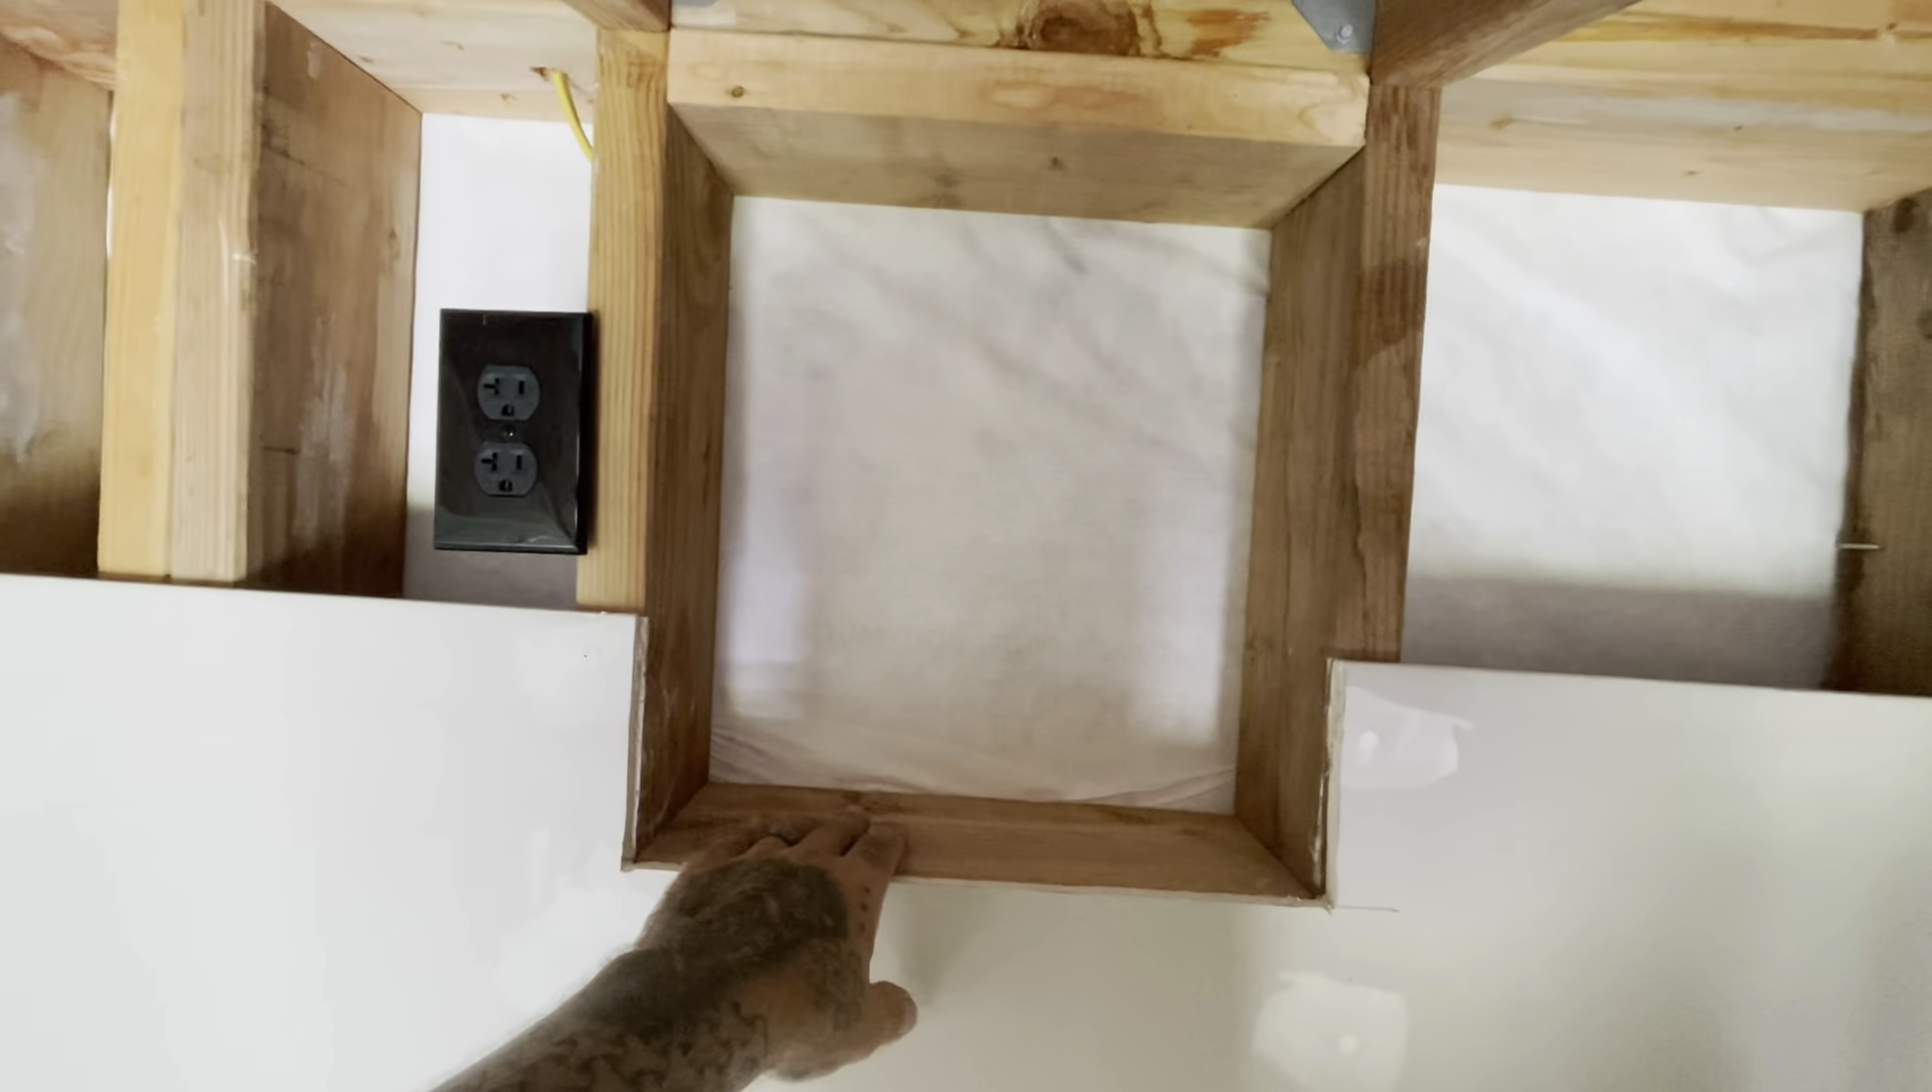I added a two-by-six on the bottom, two-by-six on the top.